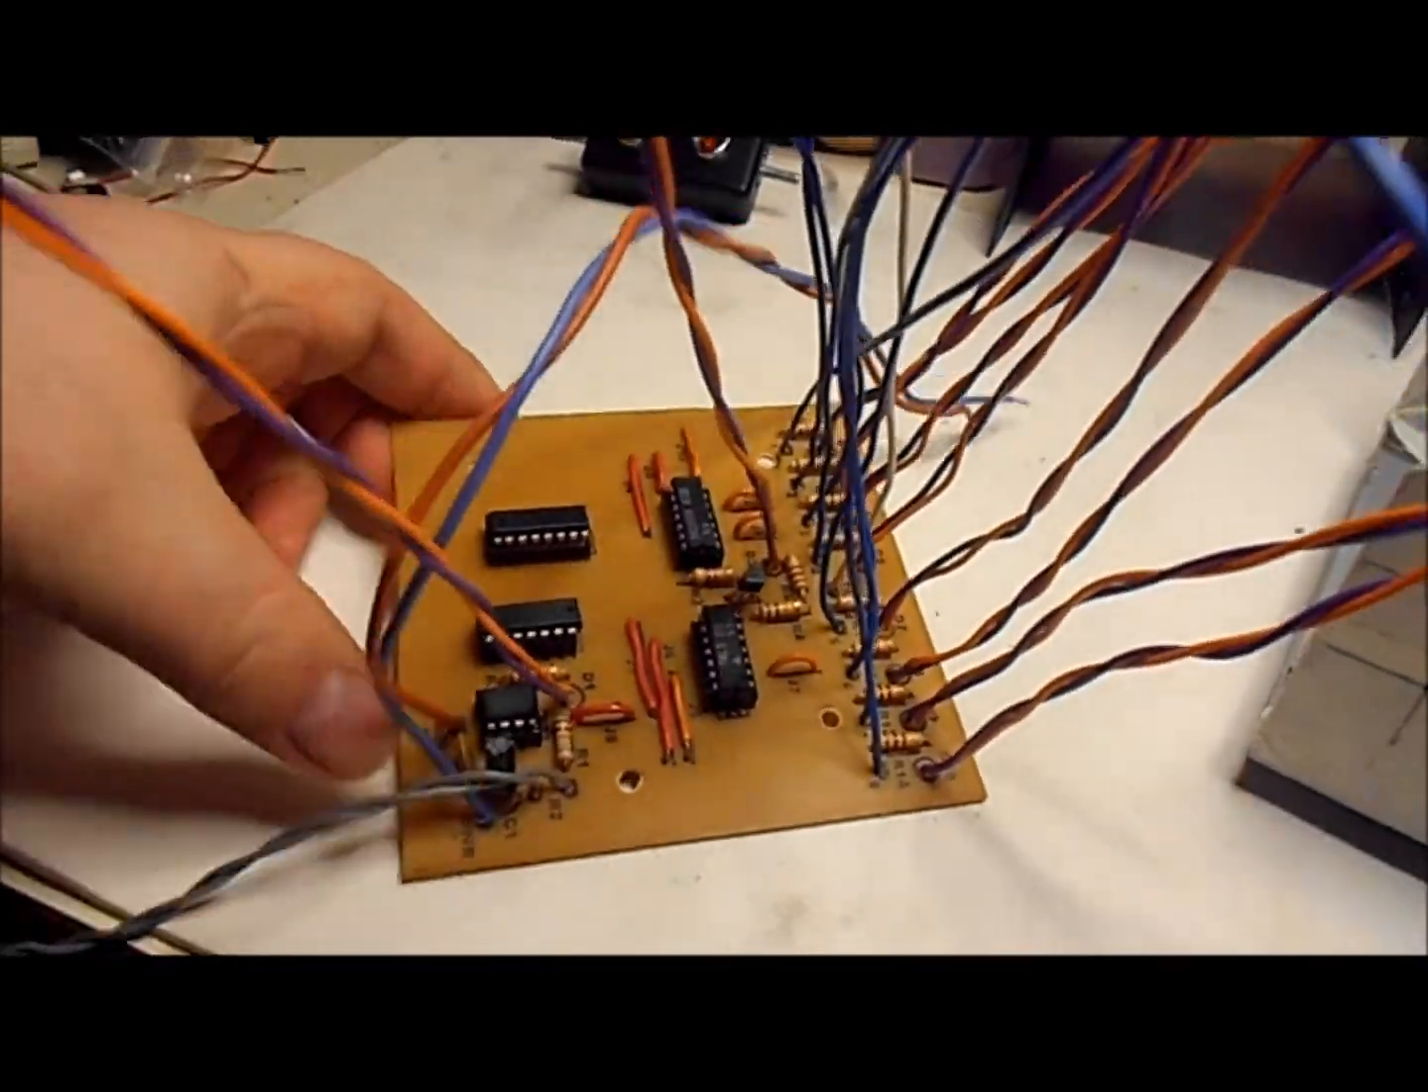Here's the circuit completed. I've populated the board.